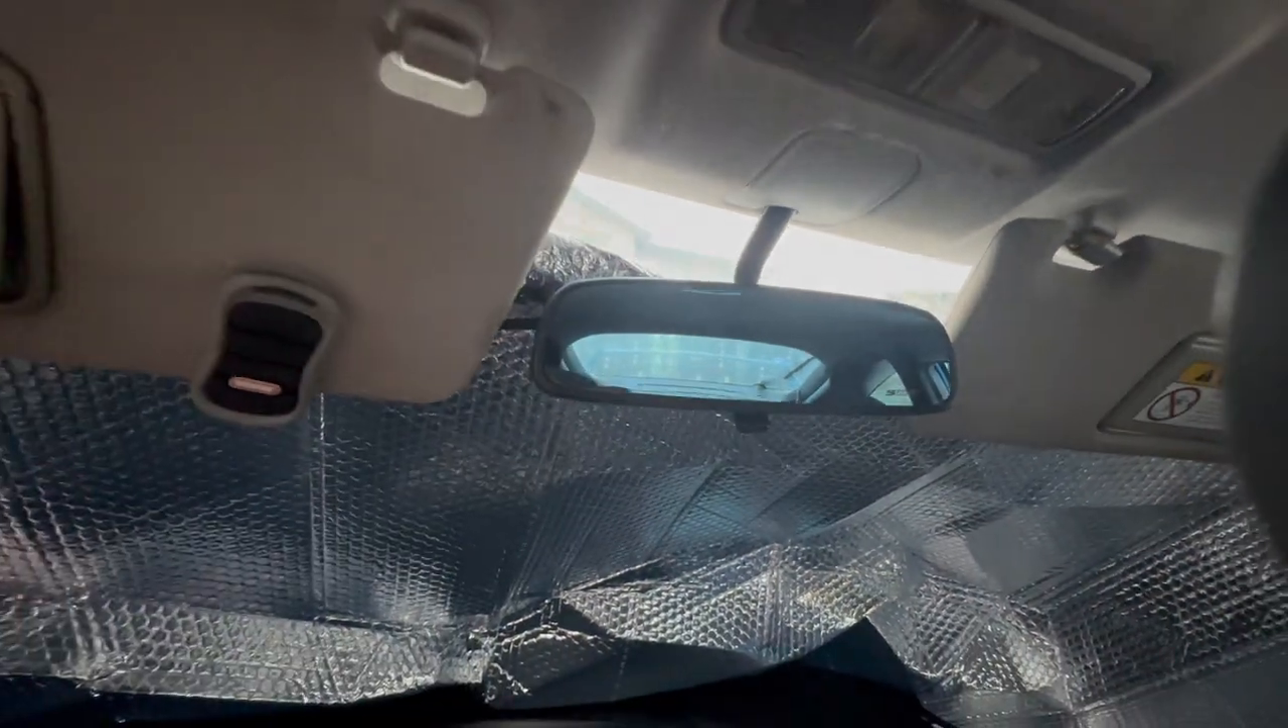So we've installed the rear view mirror and the back is a lot clearer.